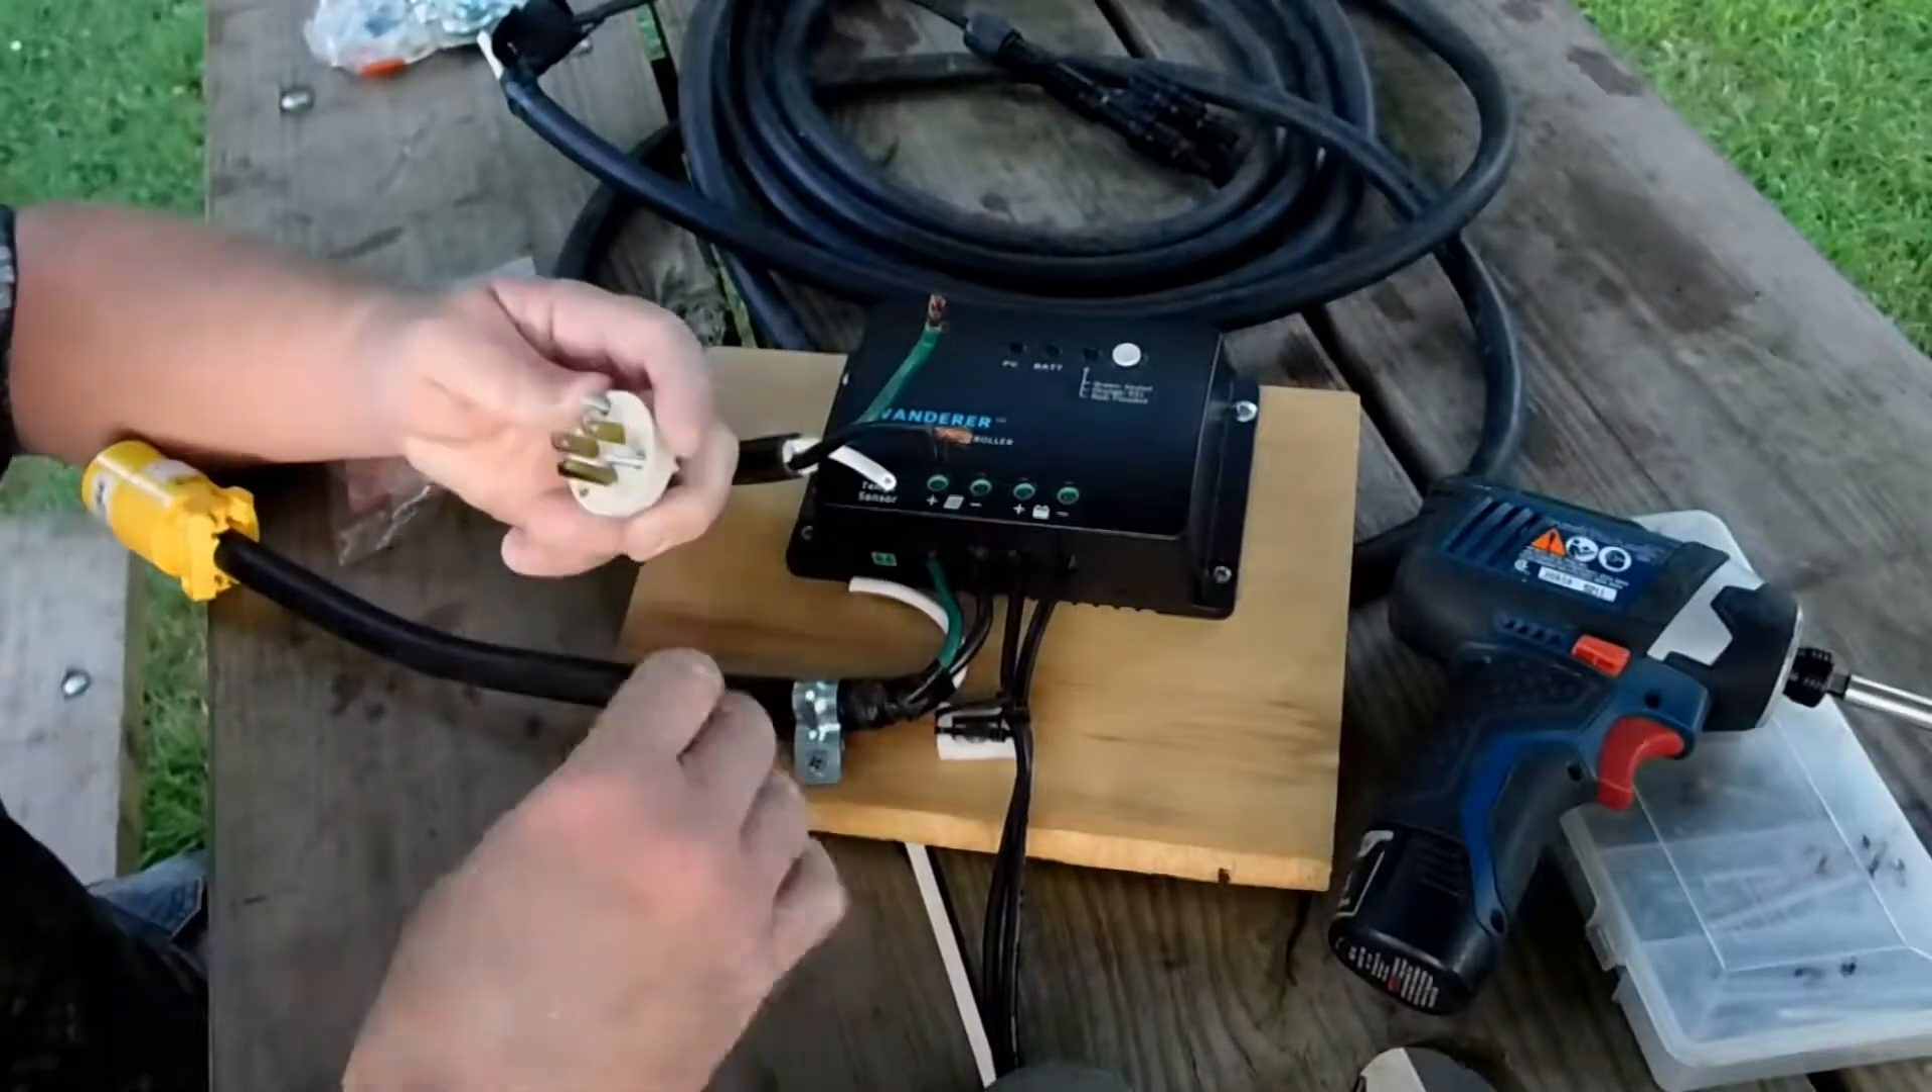I initially took this, took this plug apart, and I just need to reattach it.